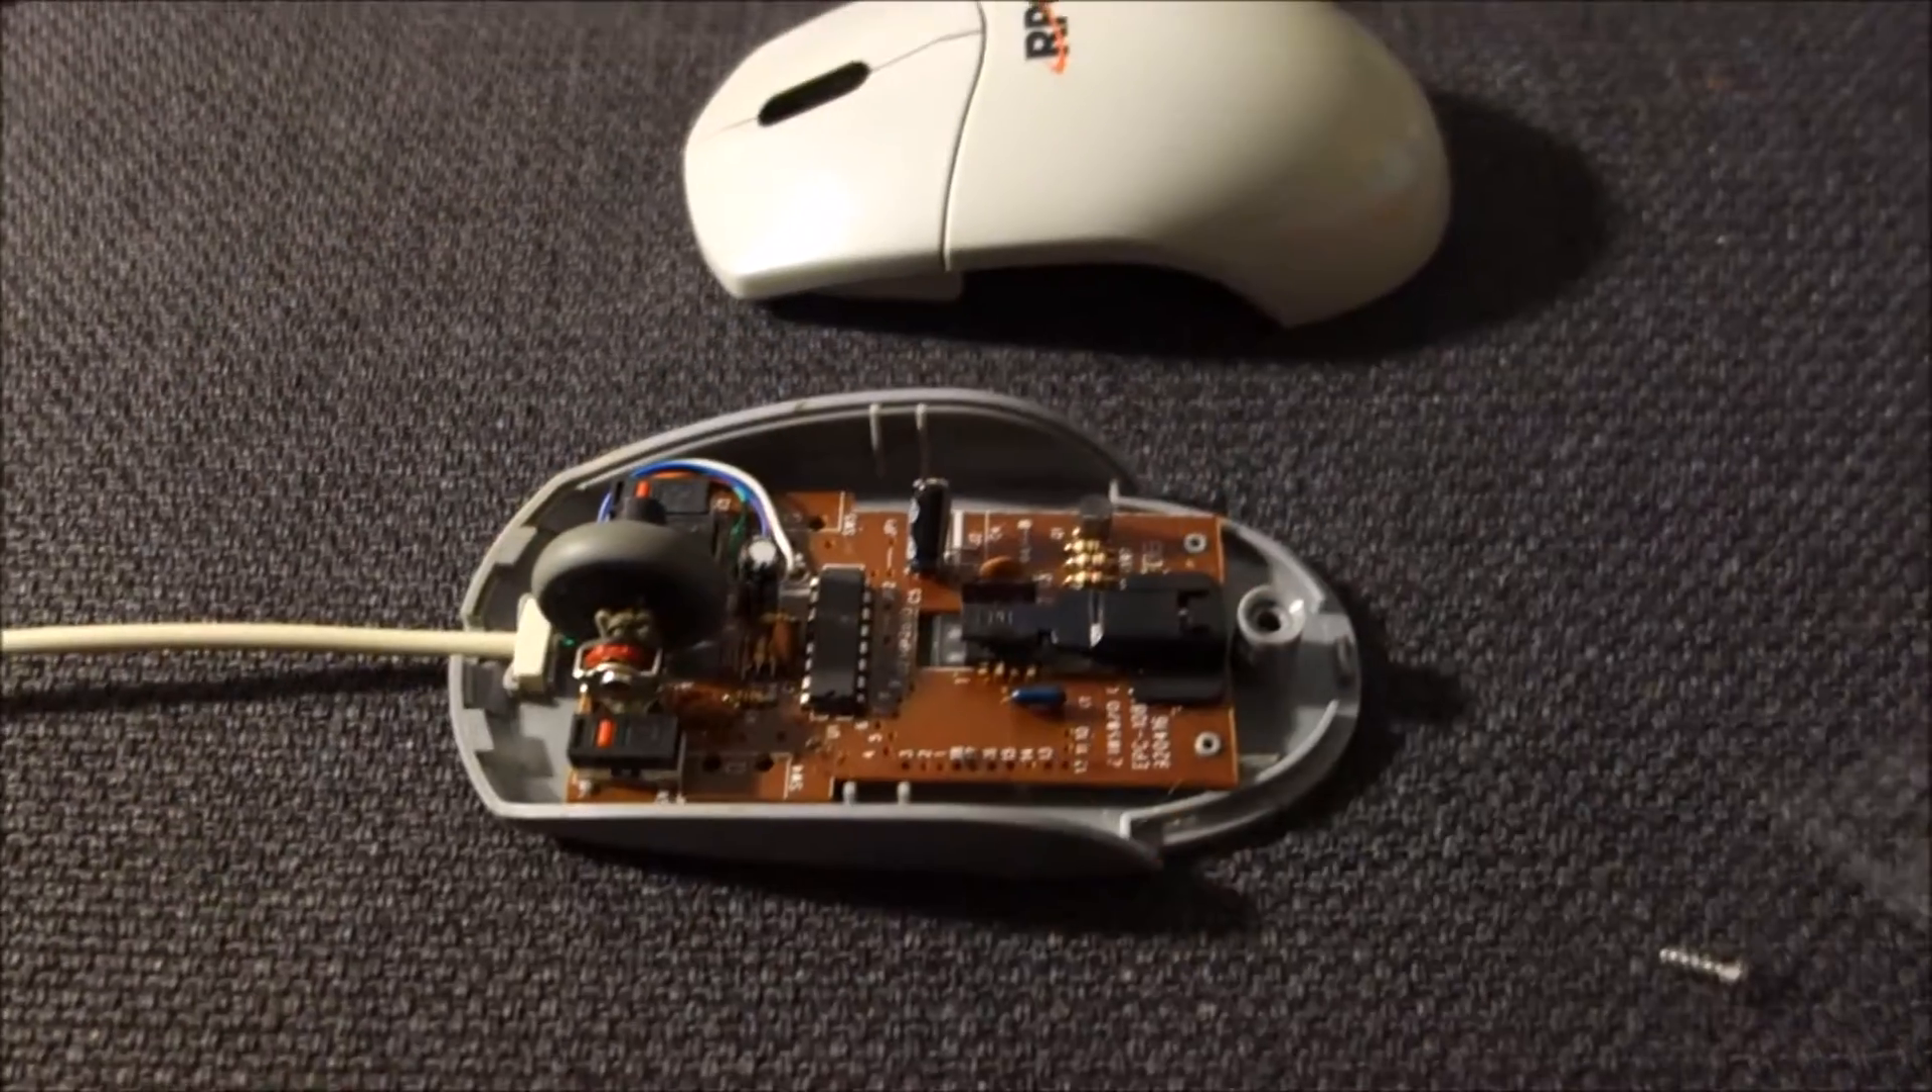Almost finished. I will just have to put the top part back on and a single screw at the bottom of the mouse.